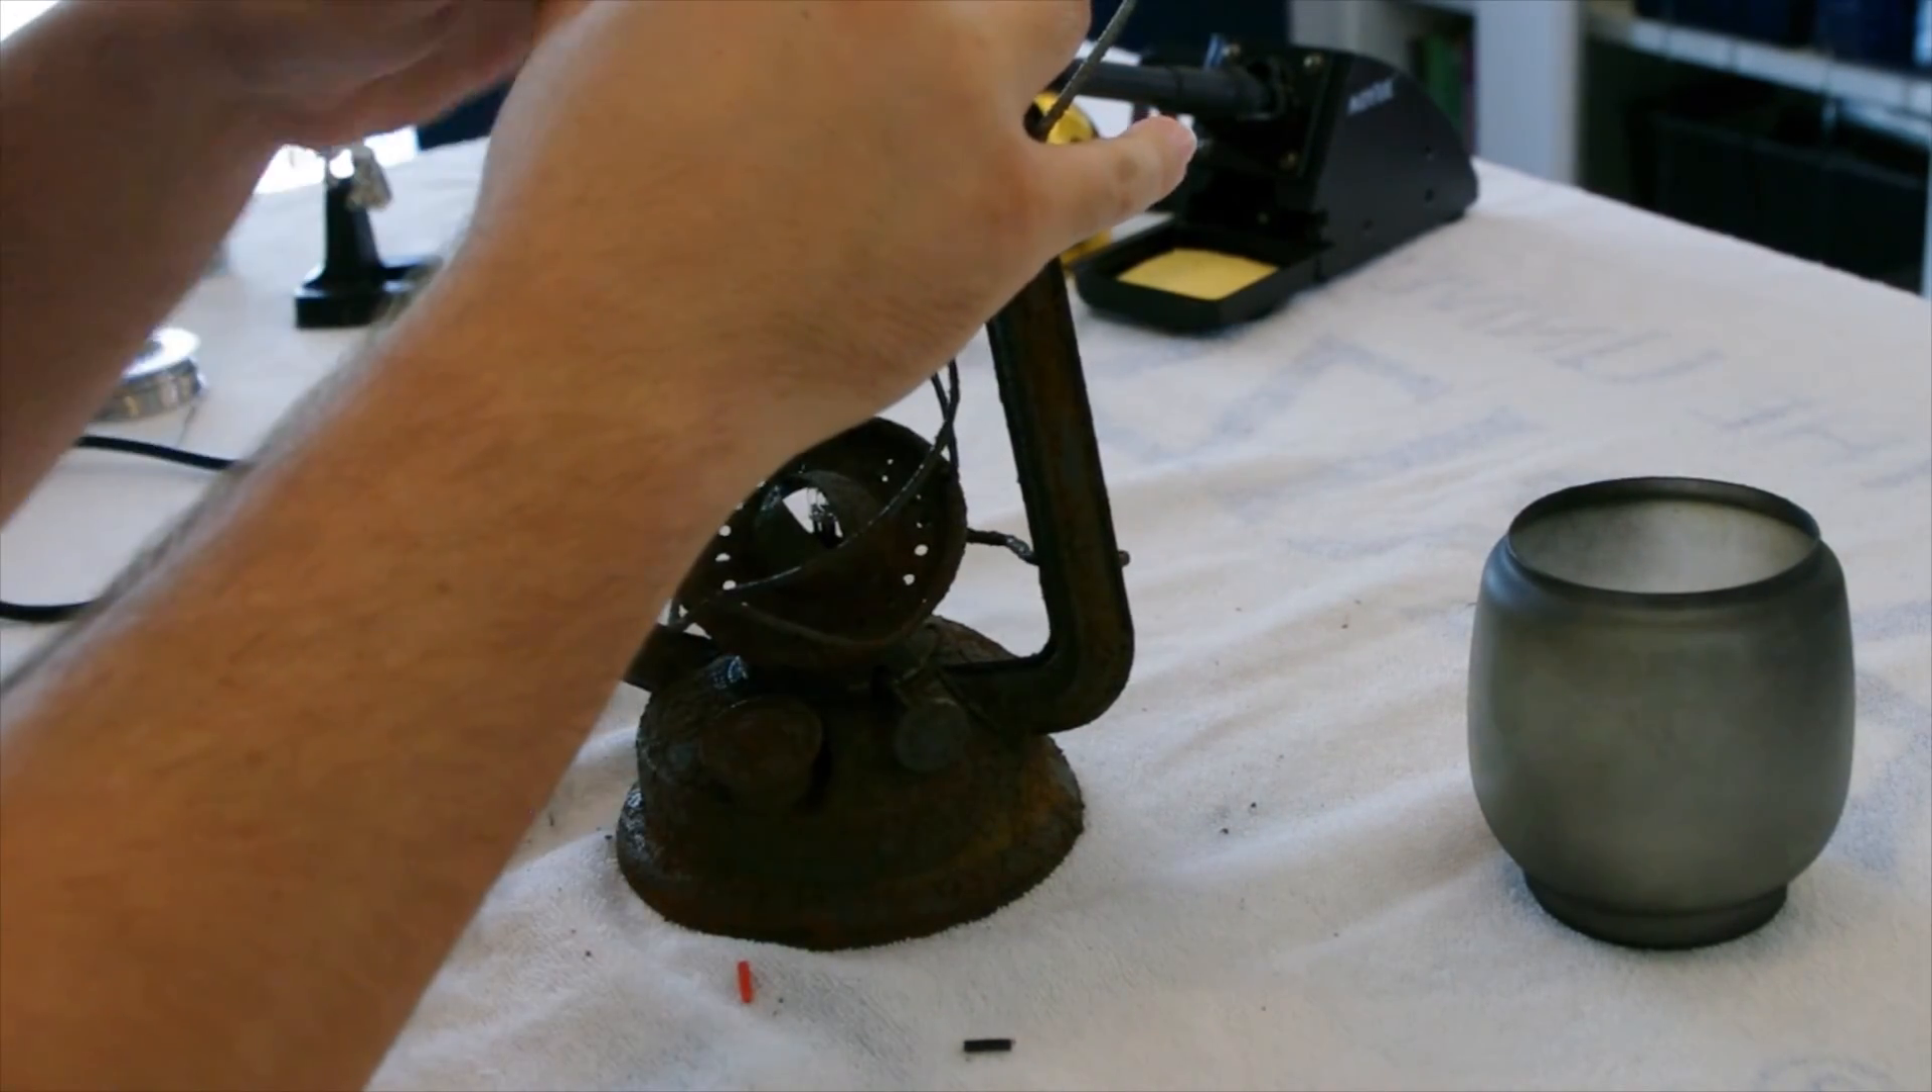Now I just need to put the globe on.